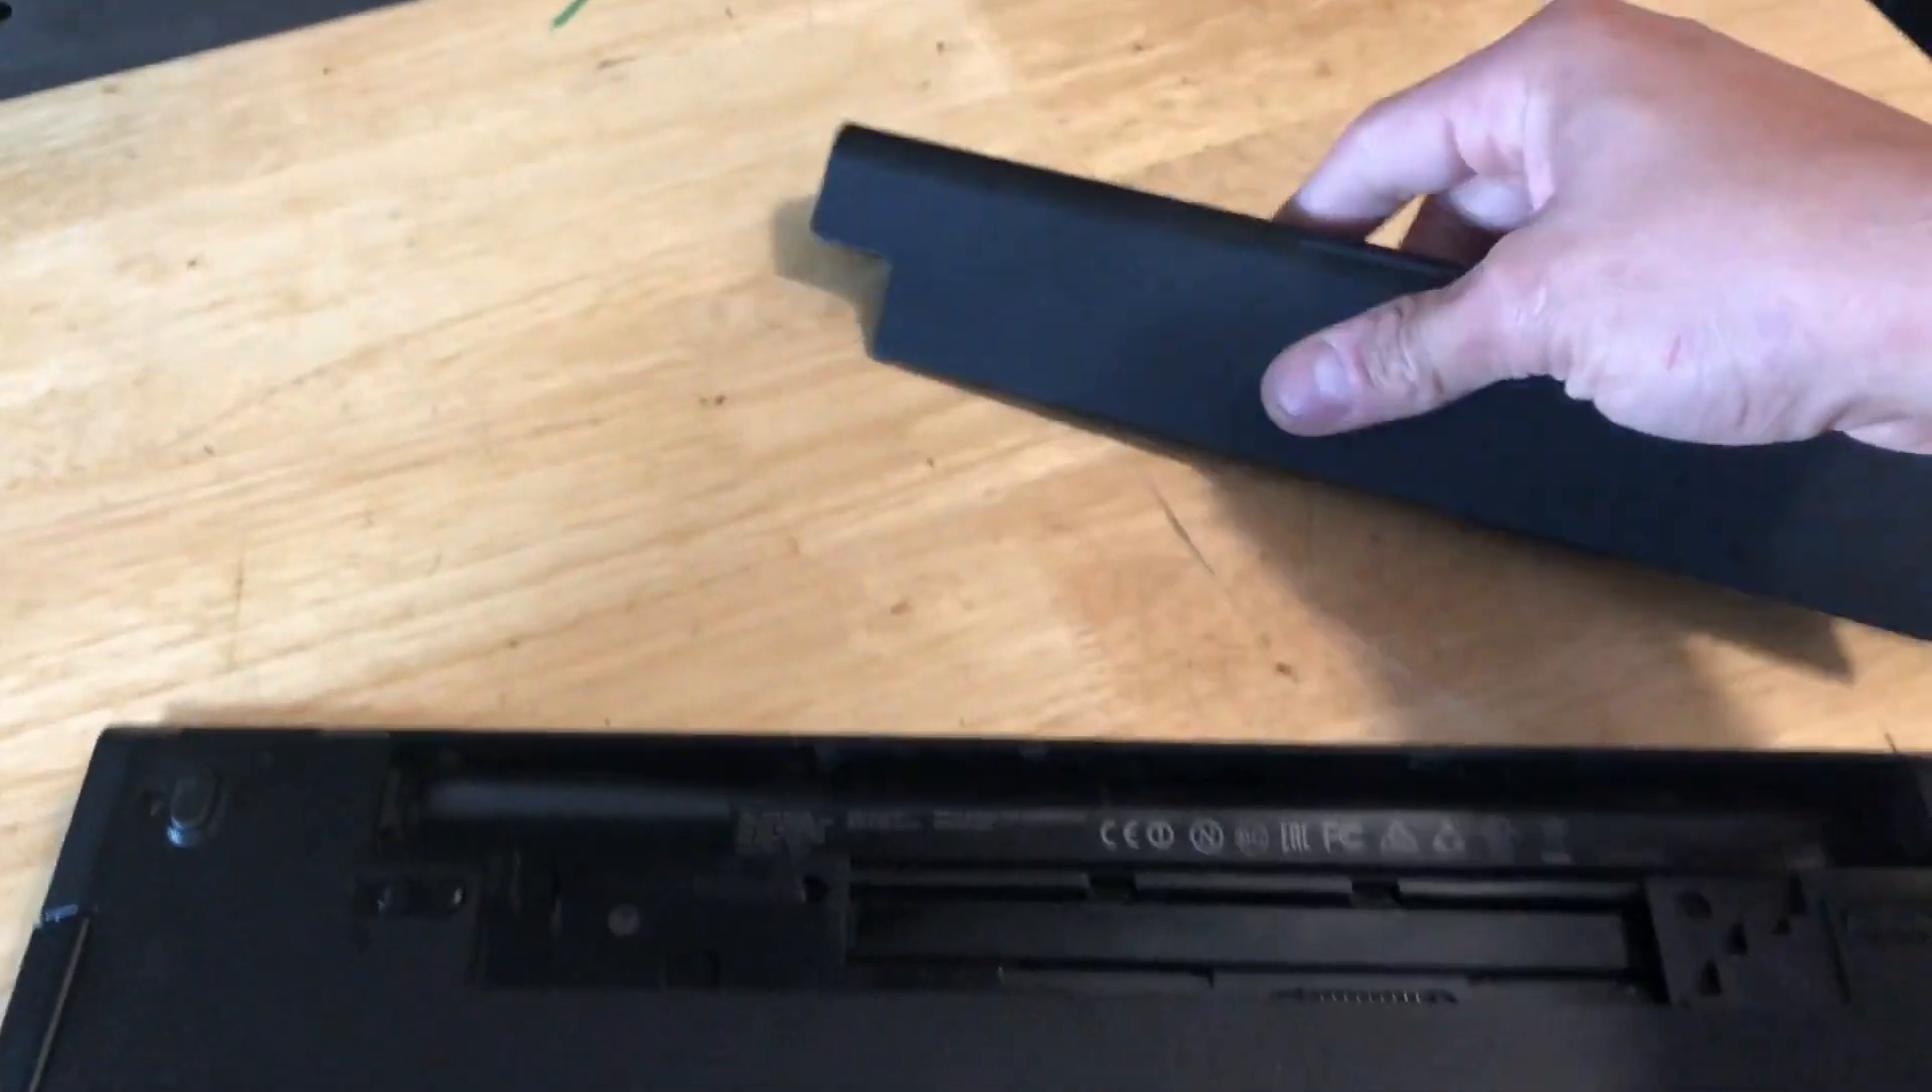So the battery is taken out.